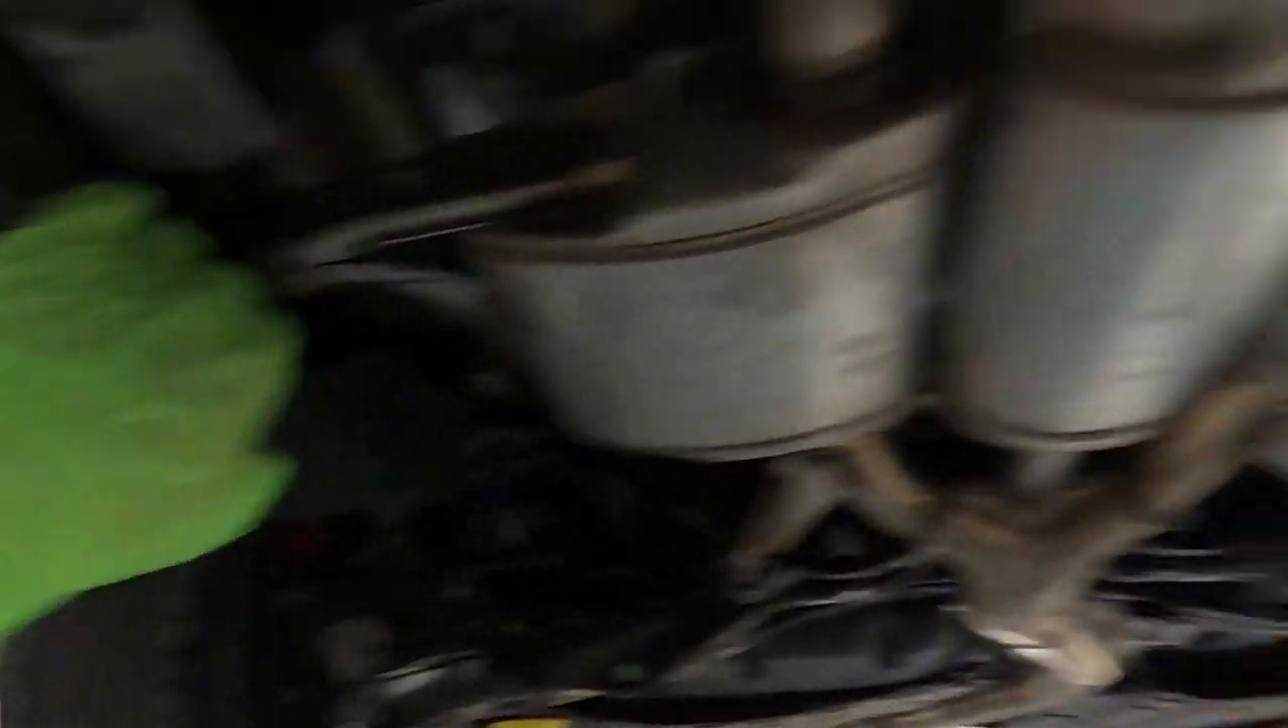Got the car on the lift. This is the stock exhaust. Definitely gotta remove these things.